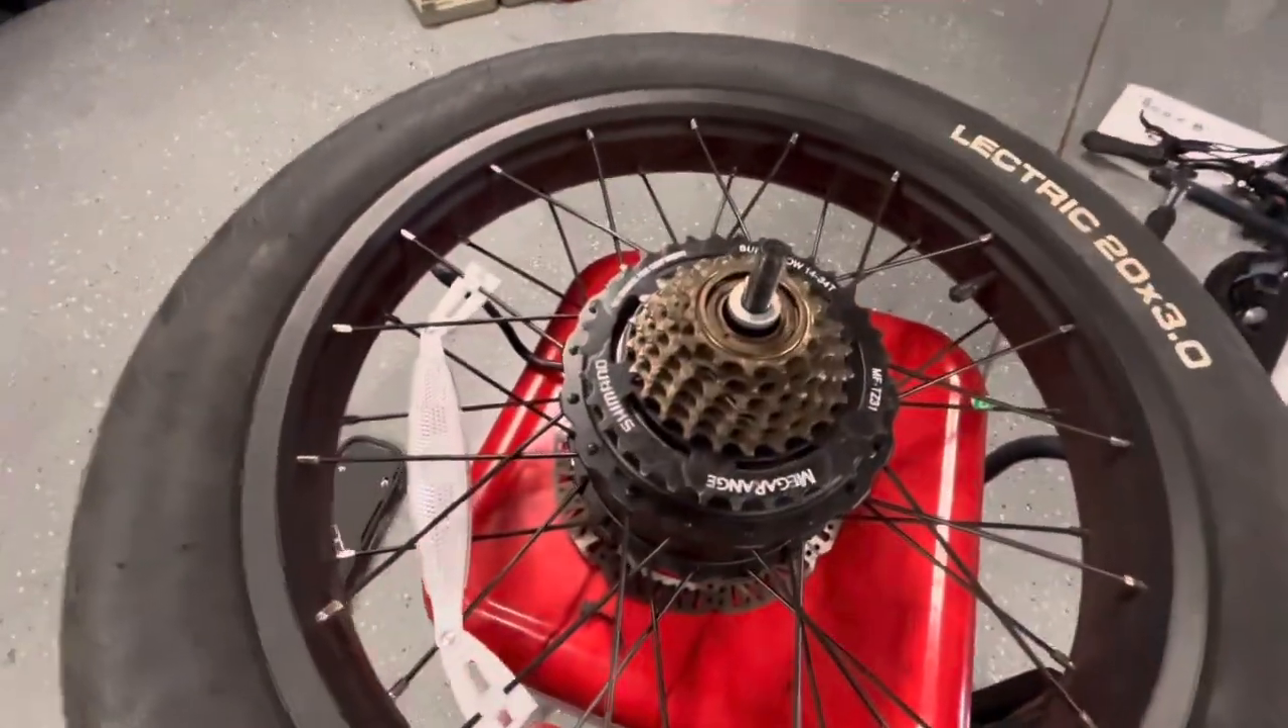All right, and now we have the wheel removed from the bike.